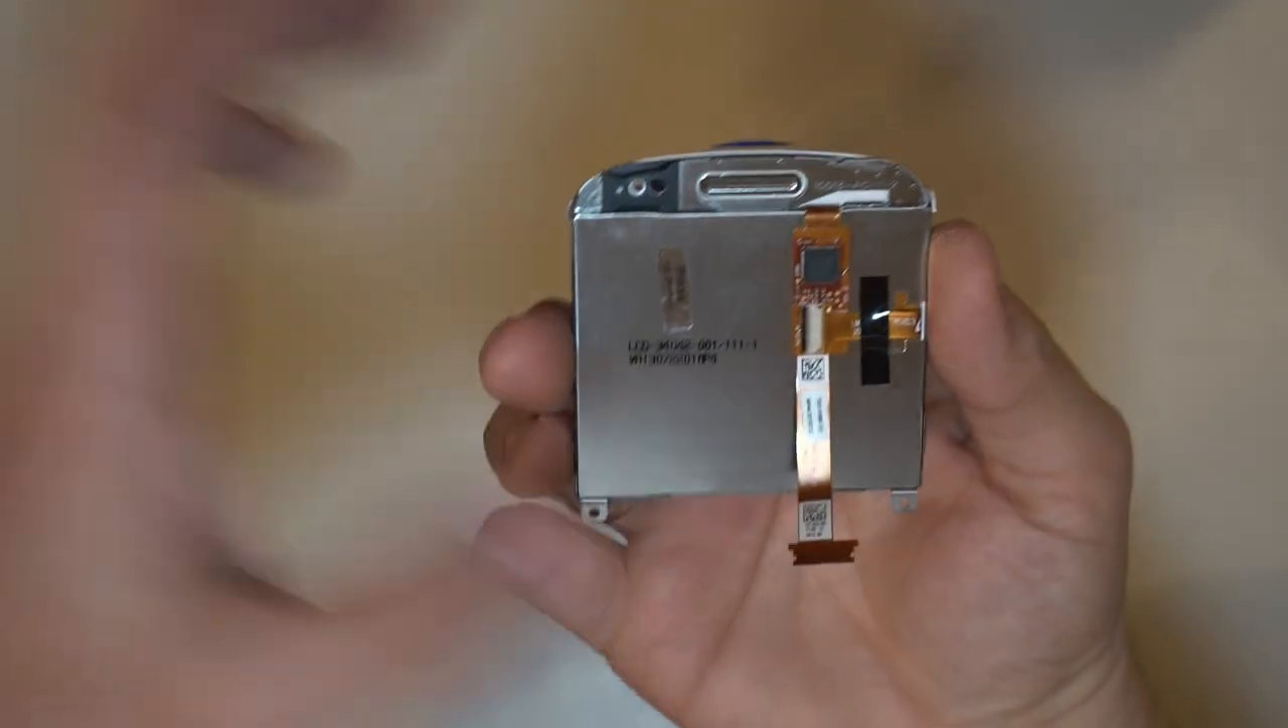One of my Blackberry screens was already disassembled from the mobile phone unit and this is the one that I used to do the screen replacement.